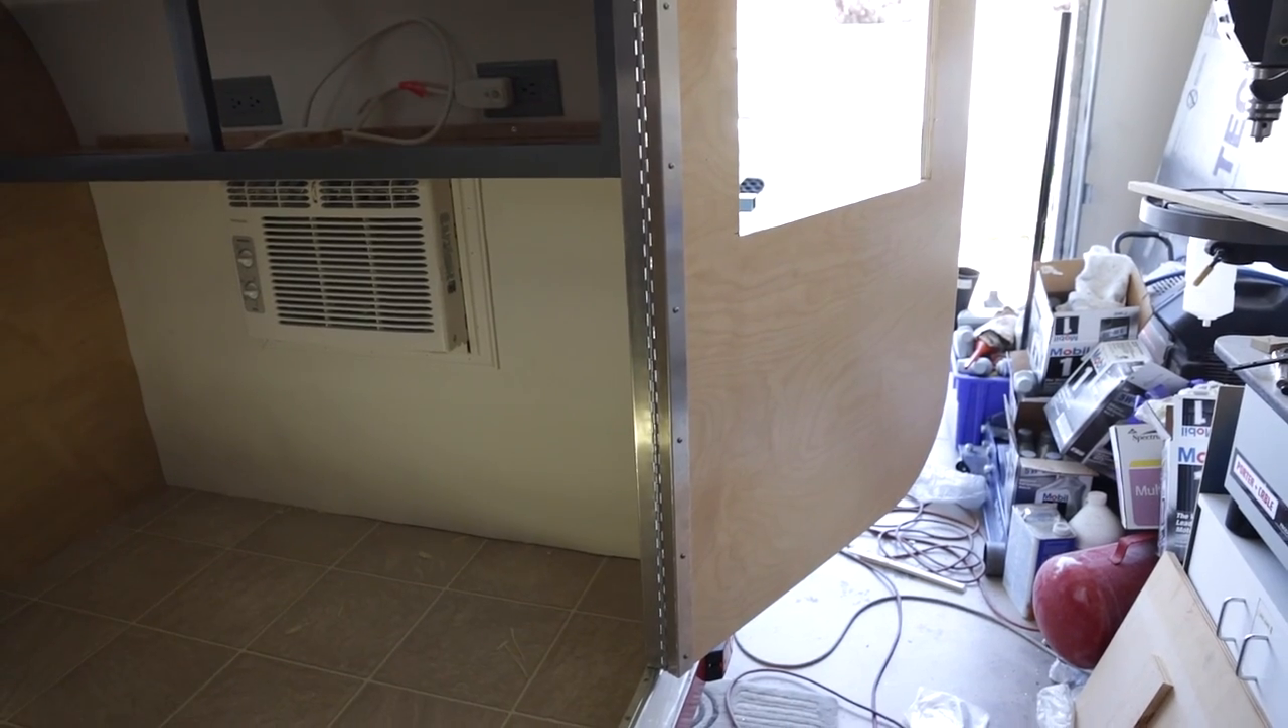And you can see we got the door on, that's our offset piano hinge.